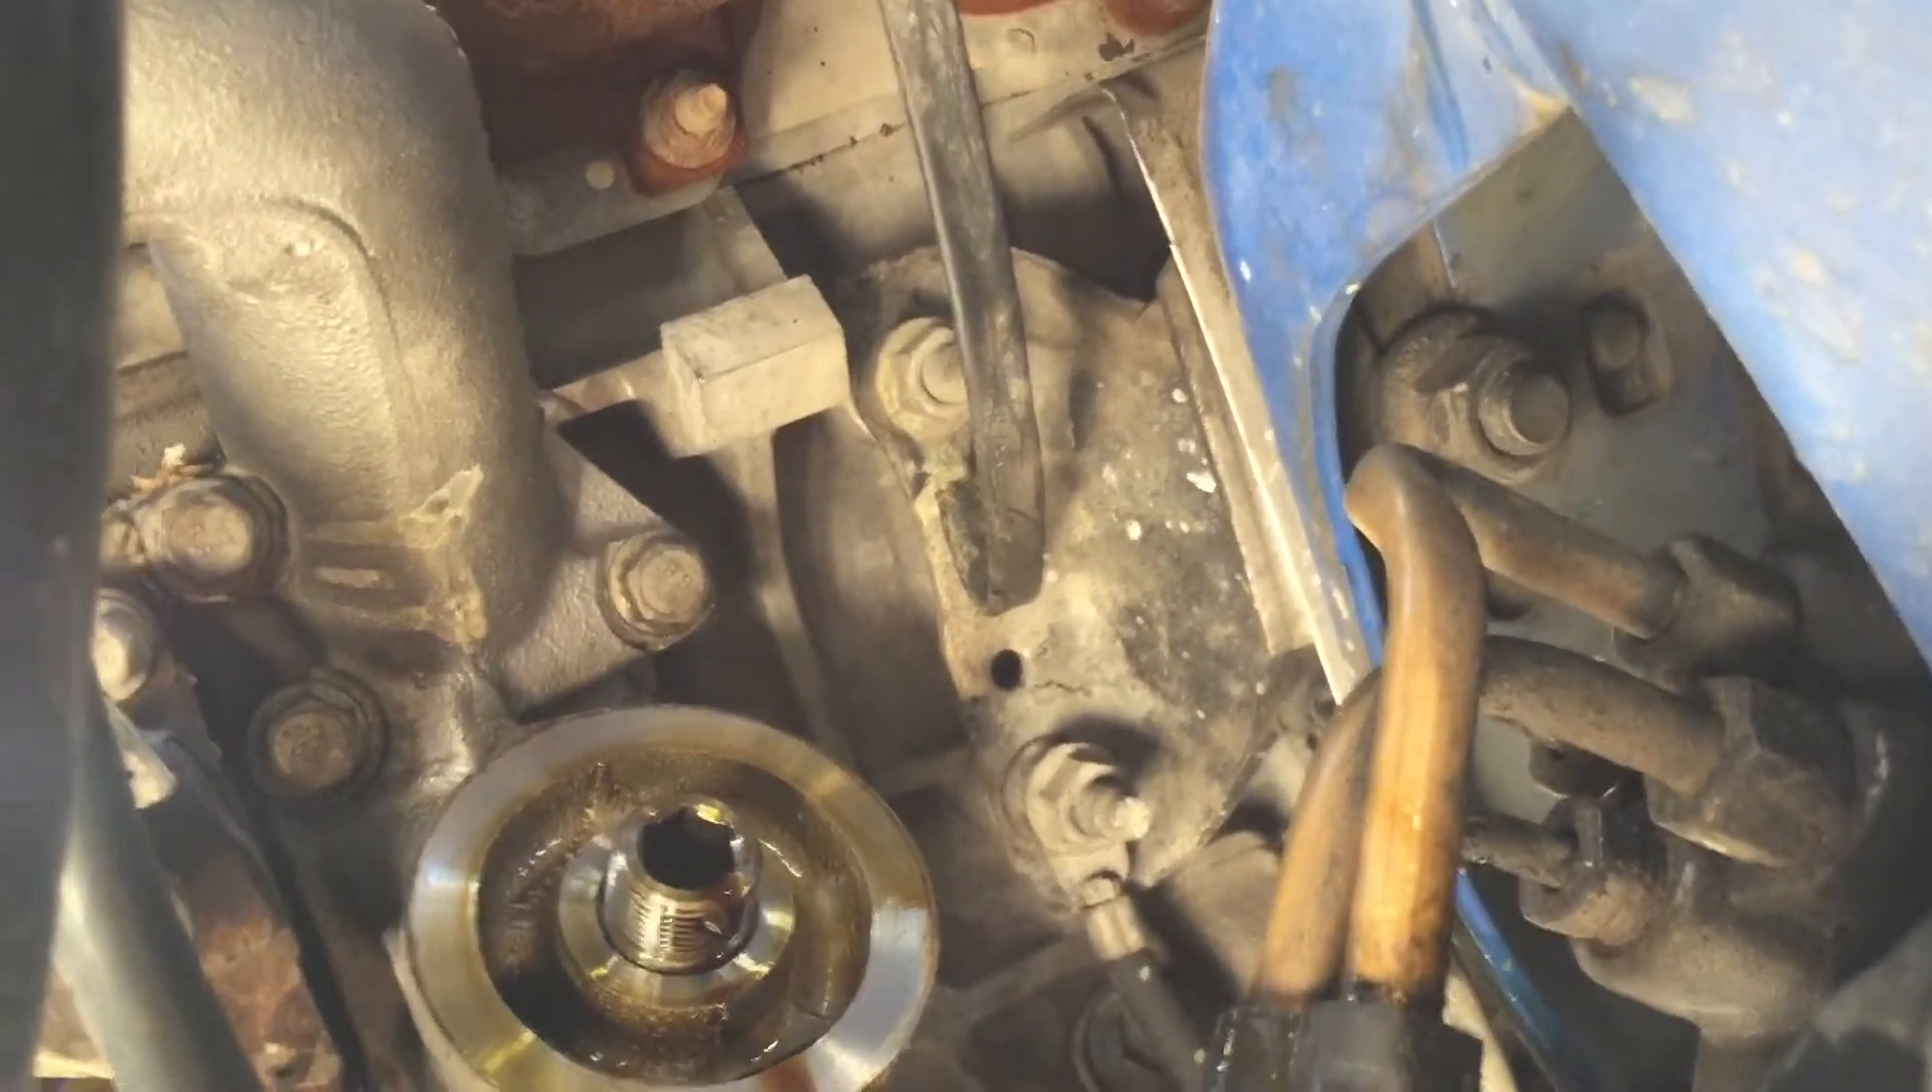See there's where the oil filter was.